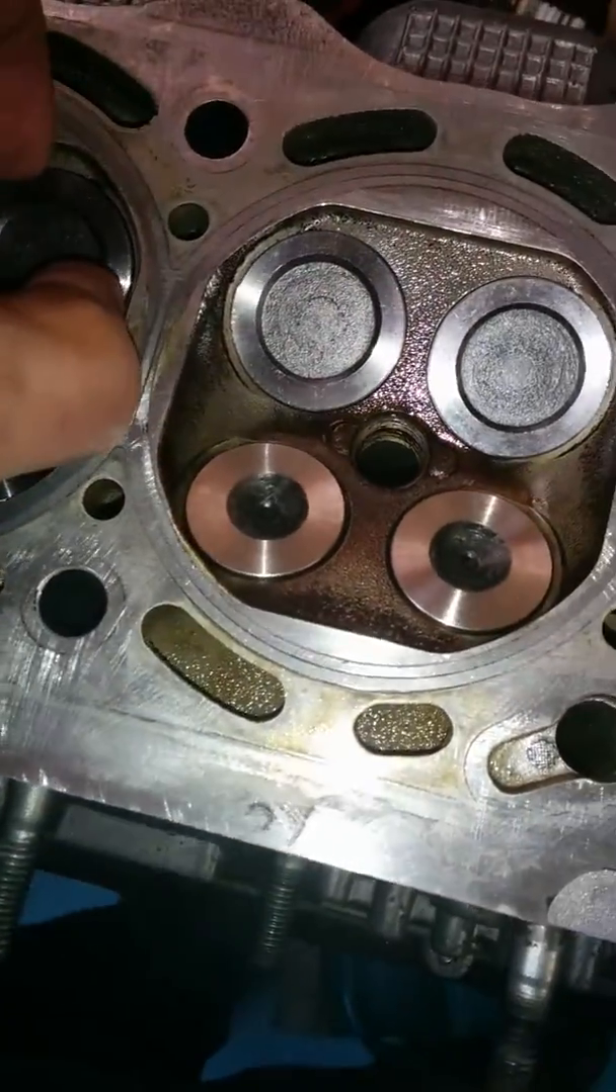Okay, now I've got all the valves in and they're just sitting in there.